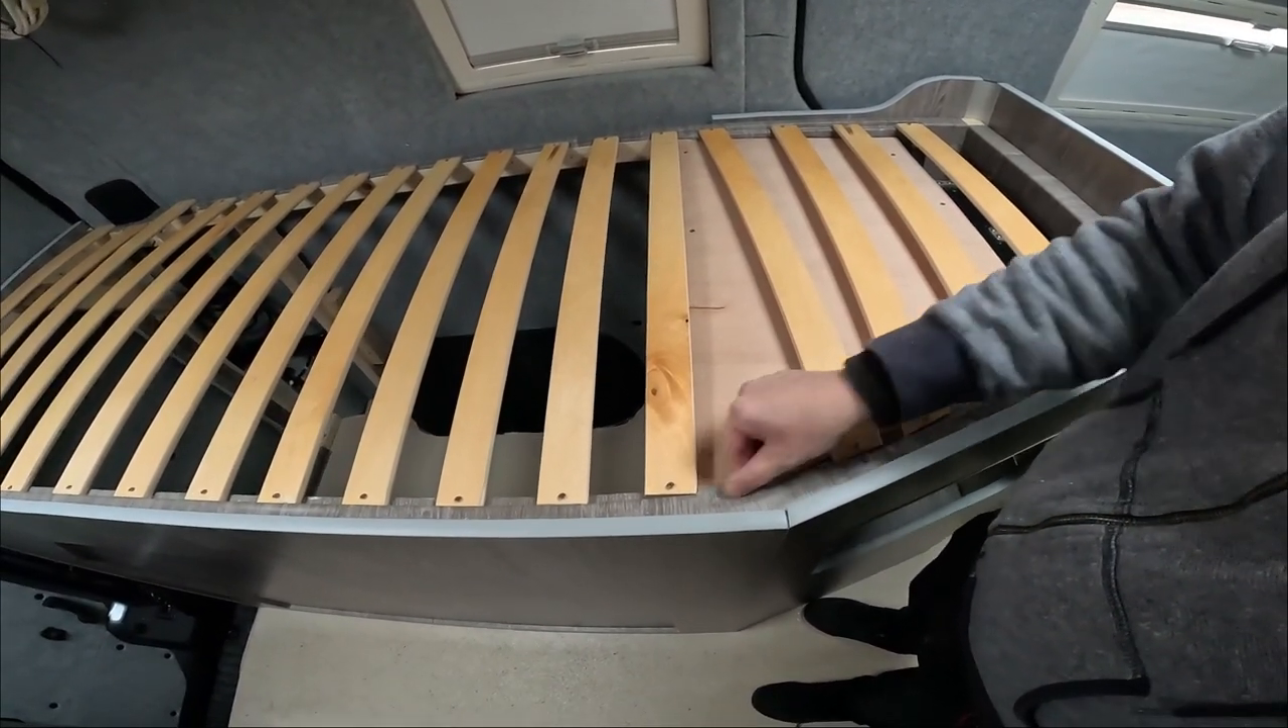Okay we're there I've got all the slats in place and it looks pretty strong.